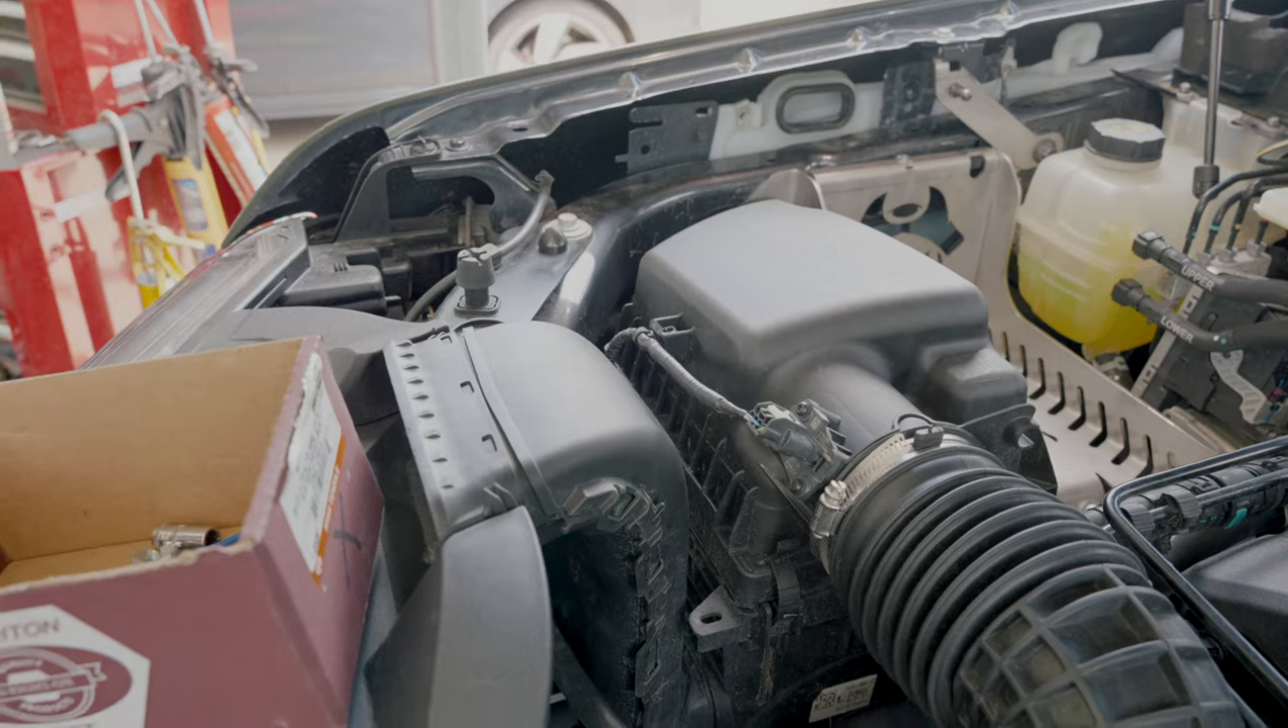Boom that's in so the air box is assembled.